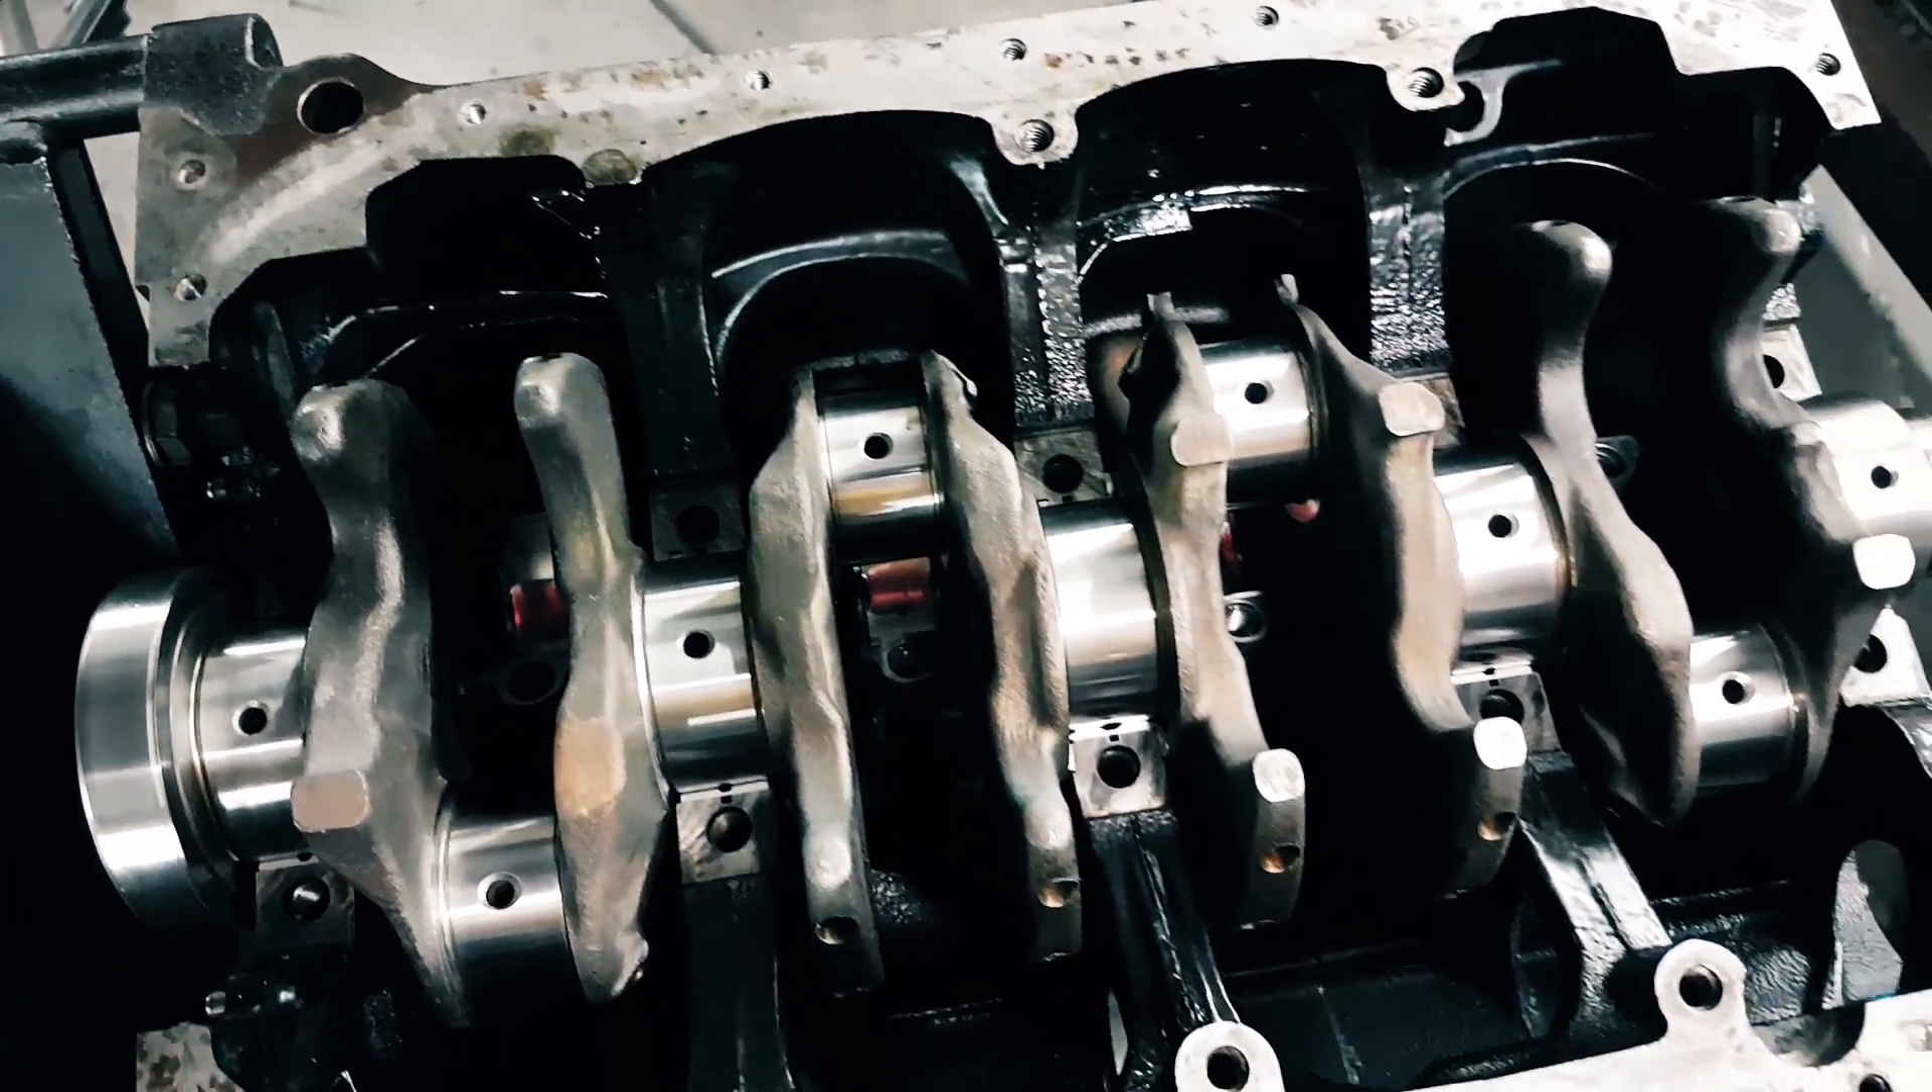Ну что коленвал на своем месте осталось накрыть его постелью и закрыть шатуны.